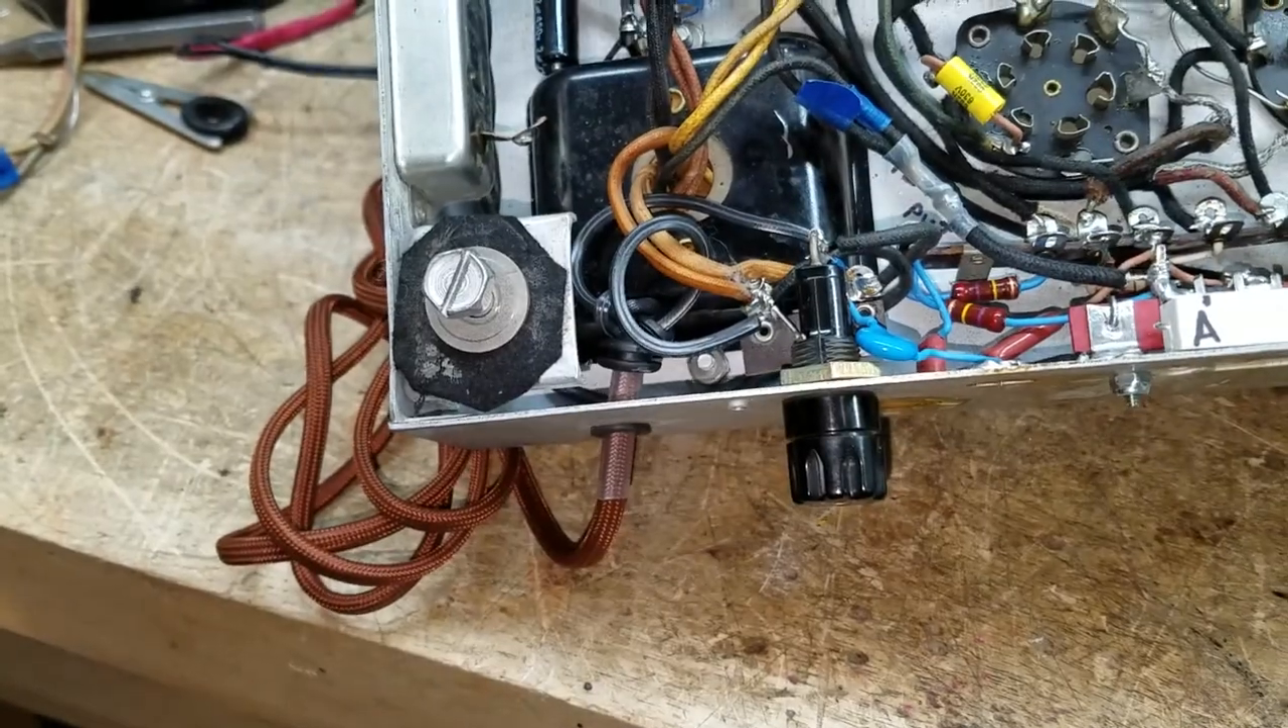Okay guys i've installed the reproduction cloth covered cord.